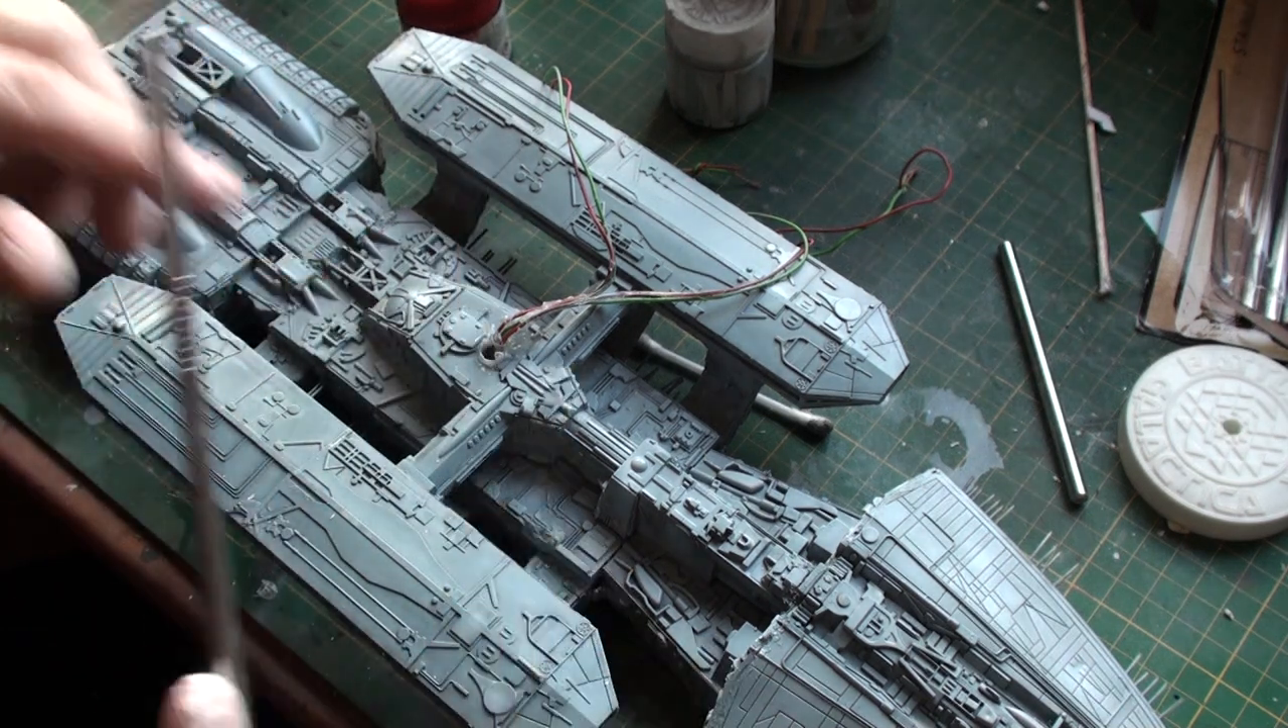Of course I still need to add the decals.